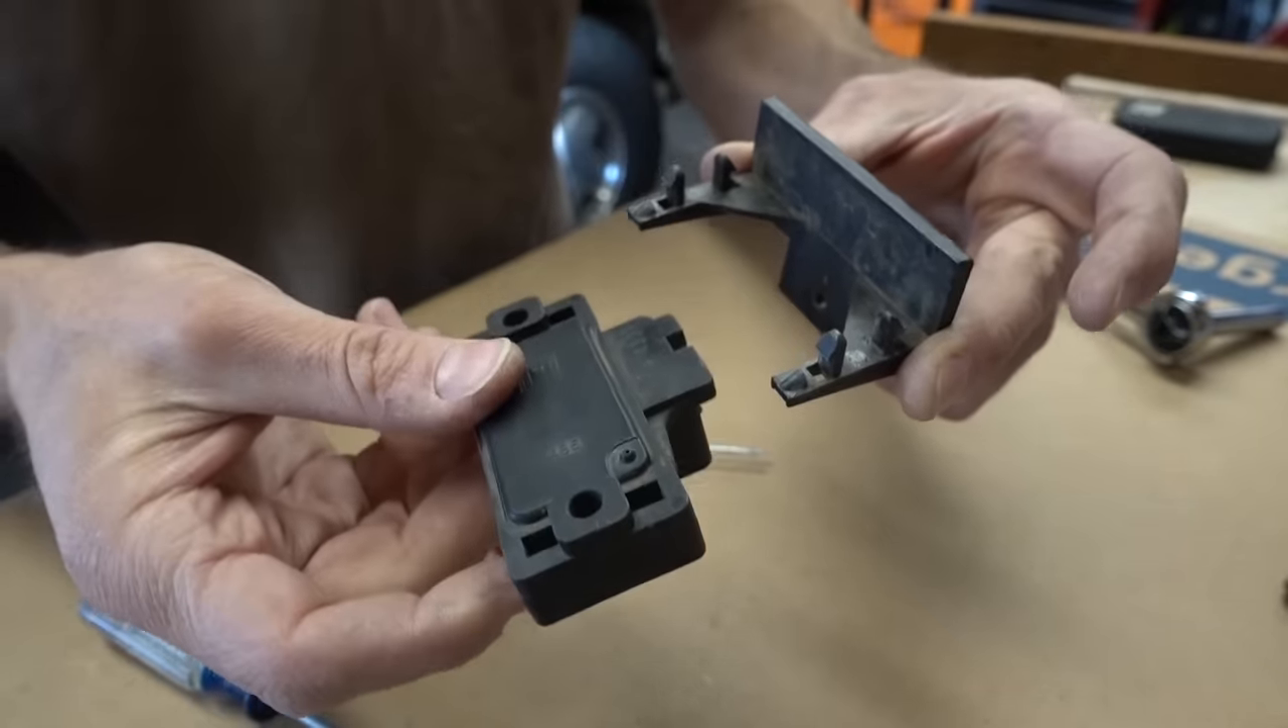And you can see, I did take off the bracket that holds the map sensor on.